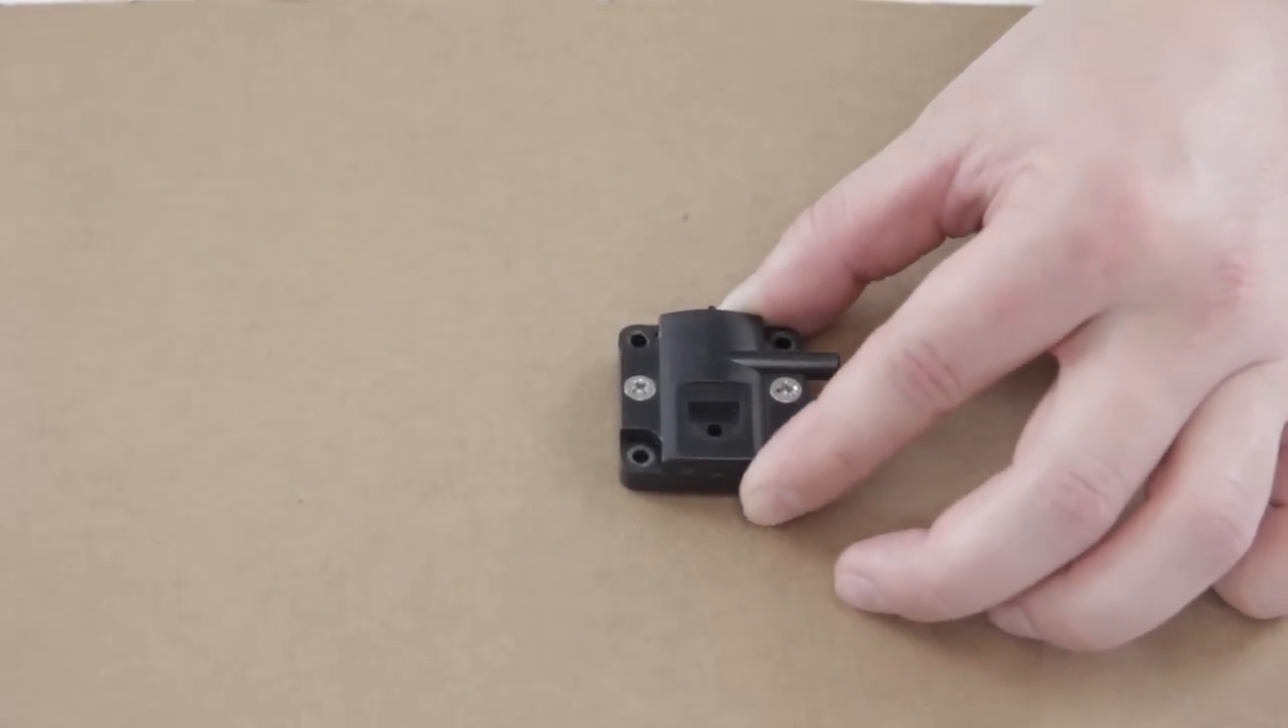Okay, now we've got the valve housing back together.